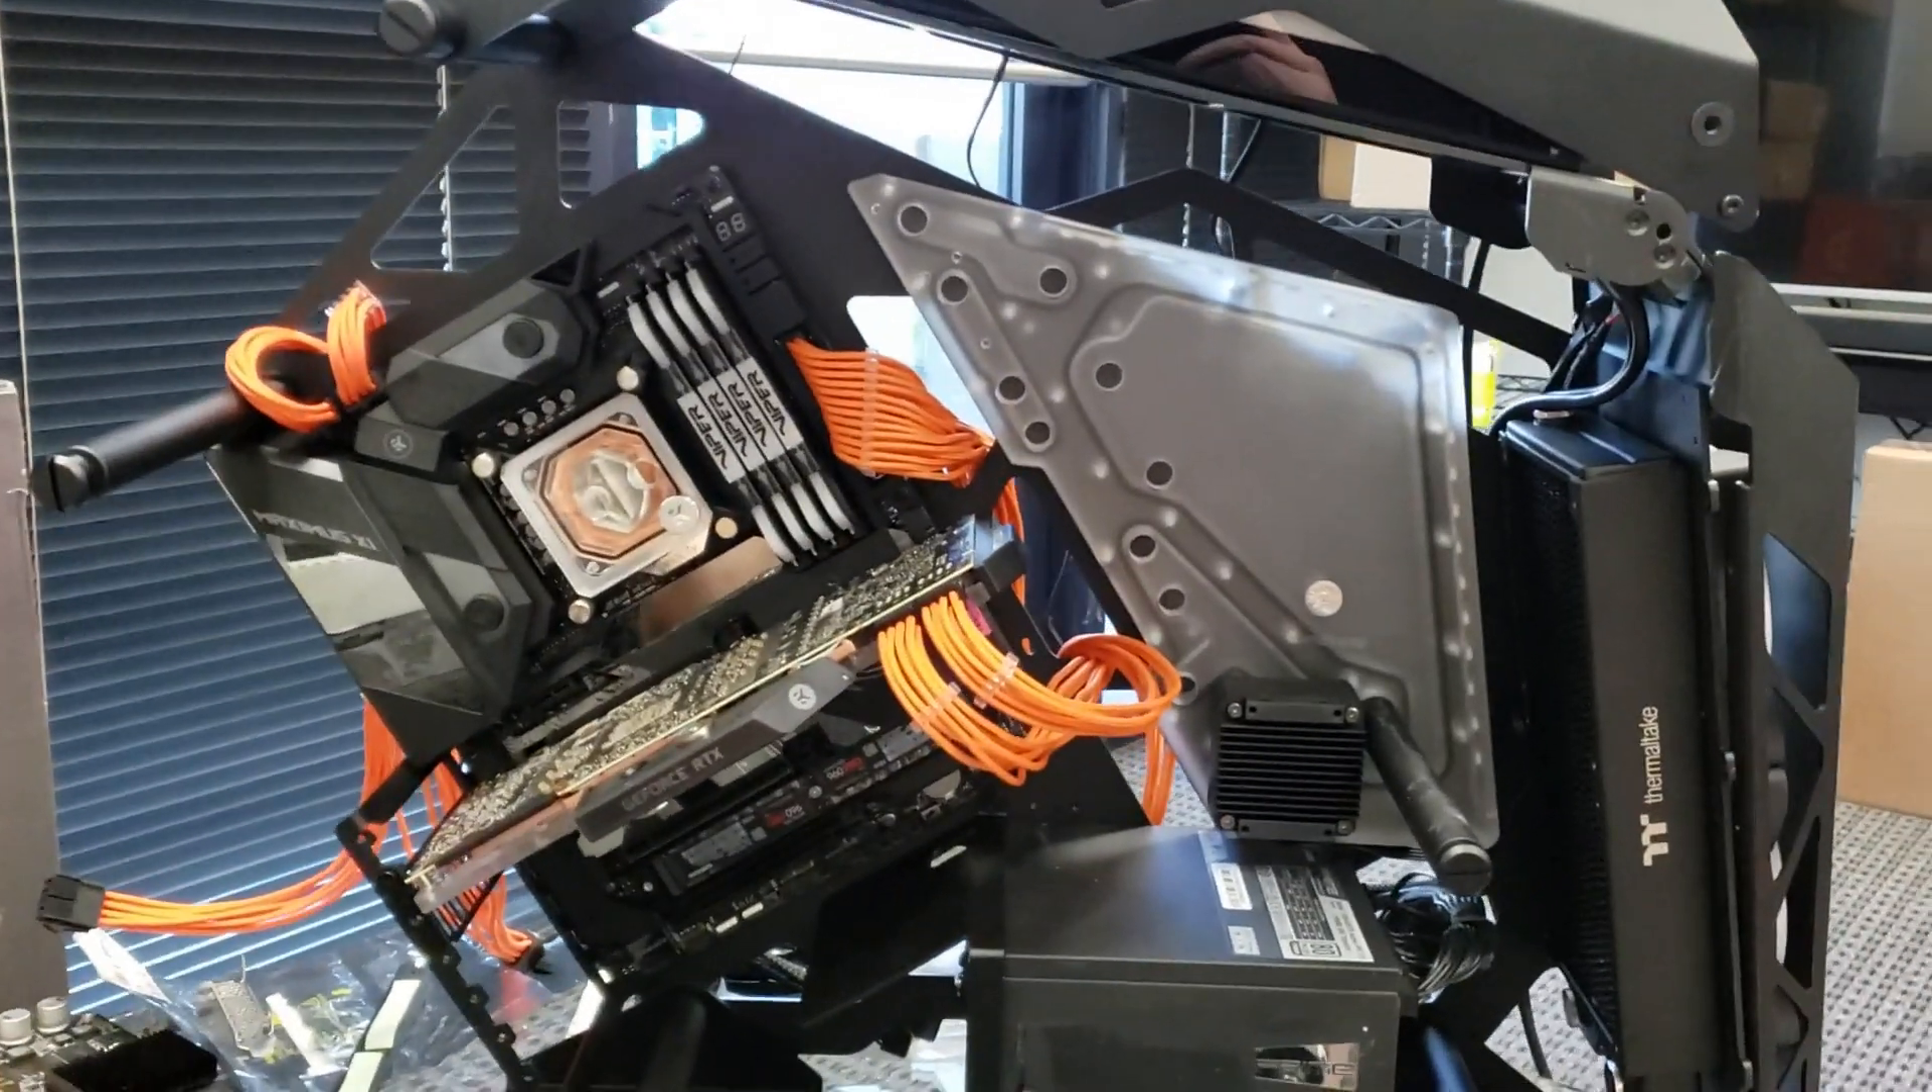All right, we've got the waterway installed. It is secured by four screws in the back. It's solid.